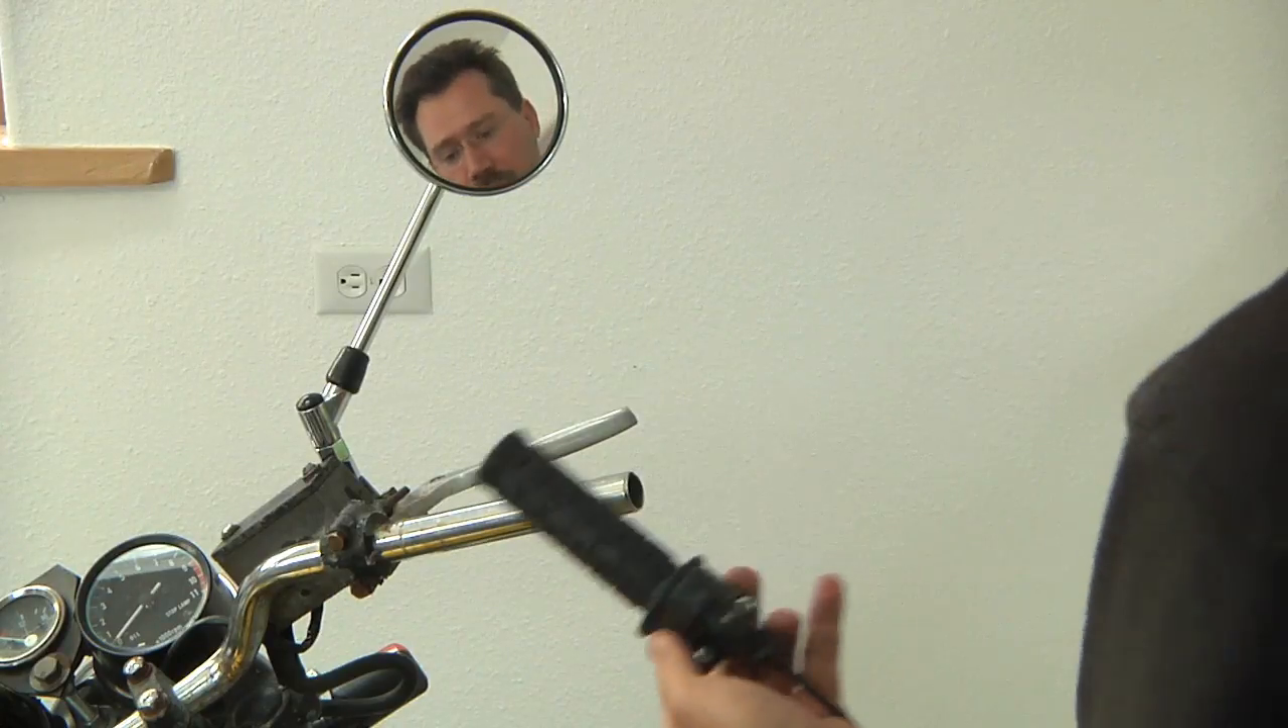I've already removed the hand grip from the motorcycle and then all I need to do is just loosen these screws just a little bit to loosen that clamp to allow me to slide the throttle on.